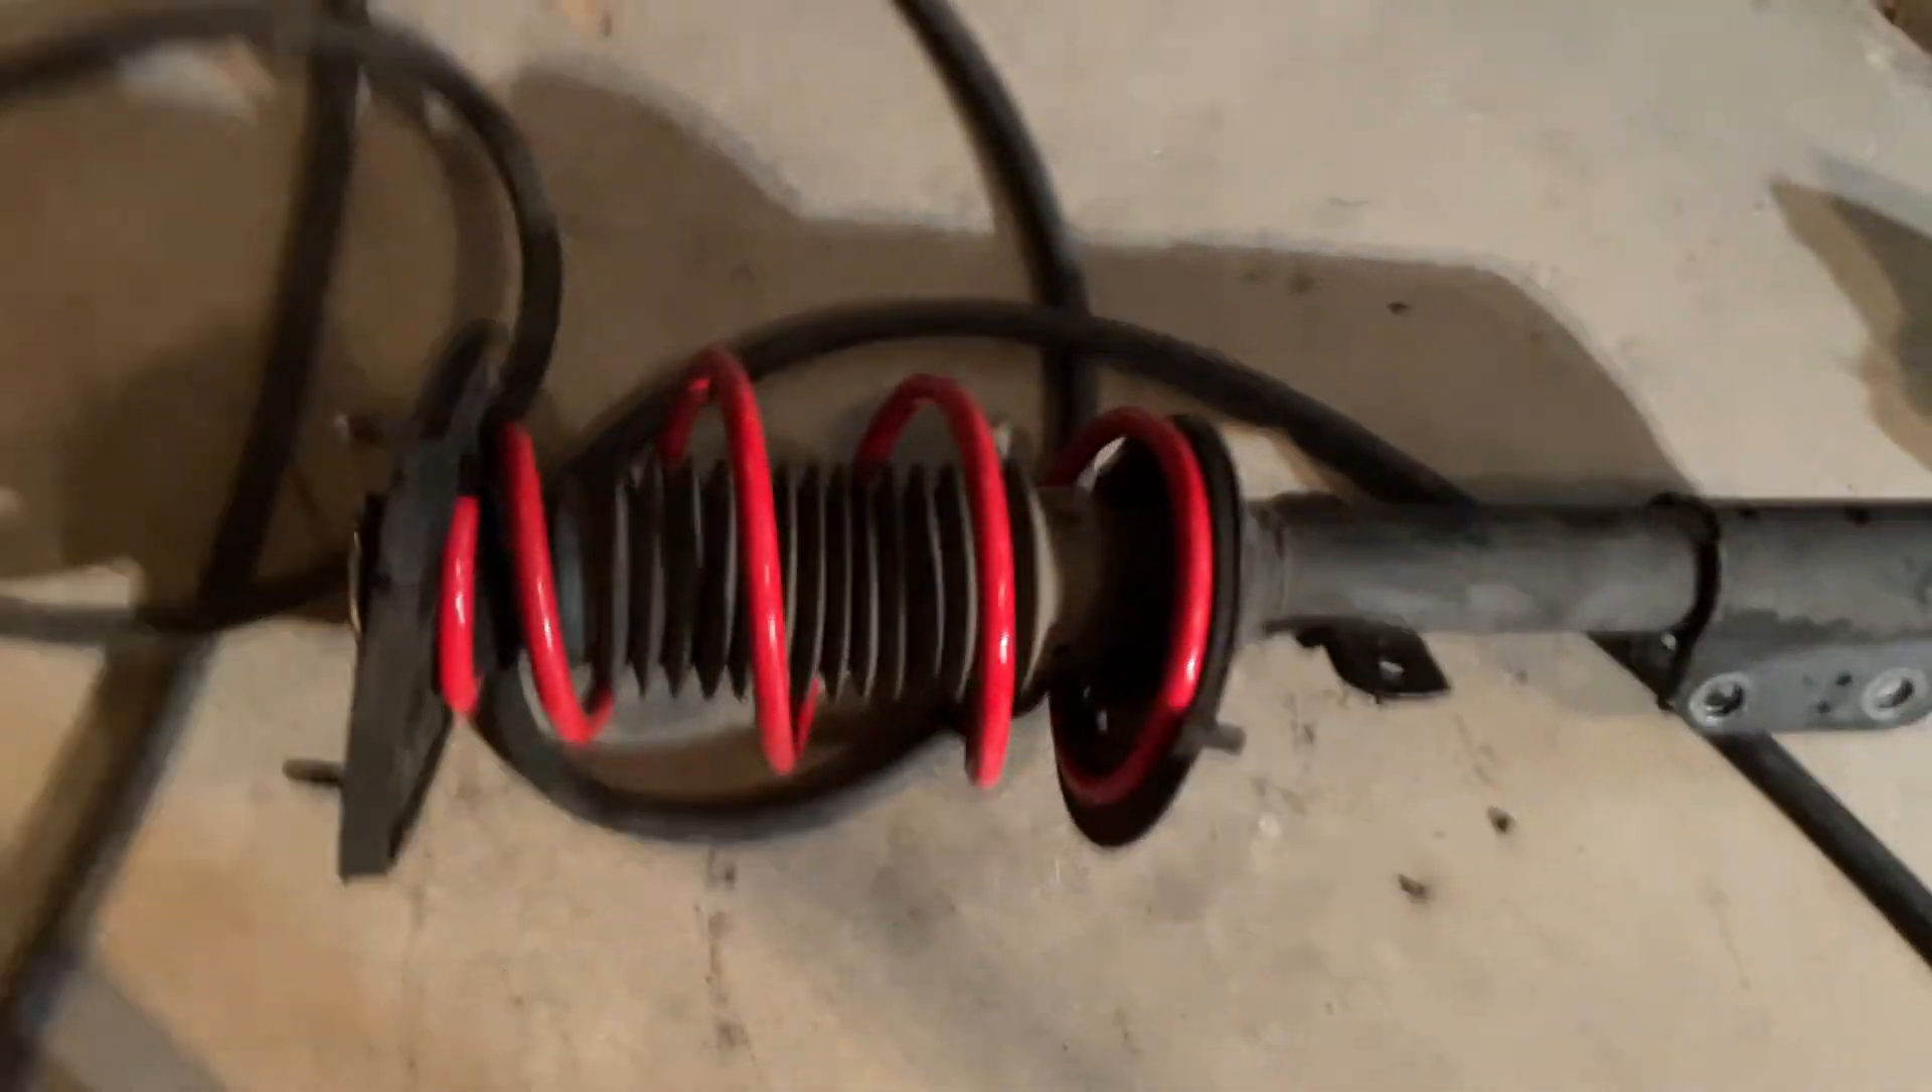So as you see we have the spring completely installed the exact way it needs to be.